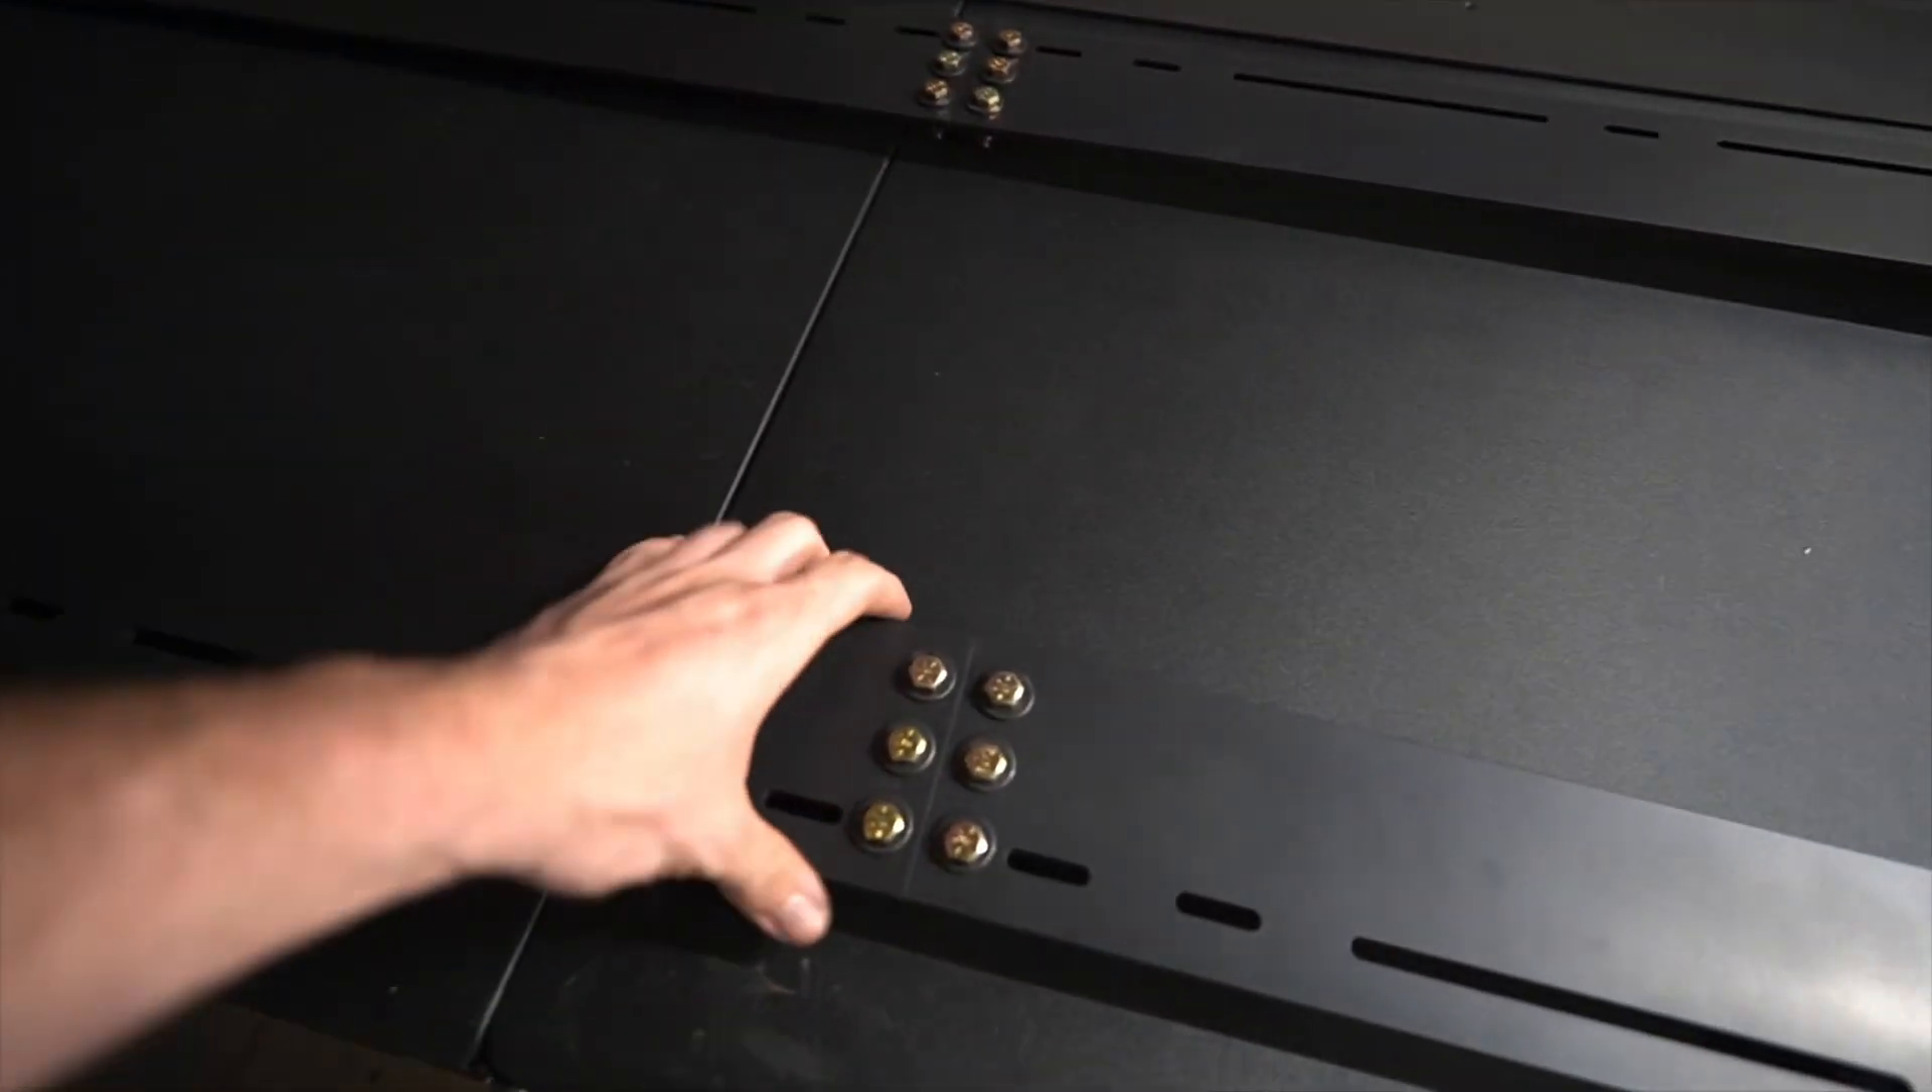All right, we got our front and rear pieces joined.